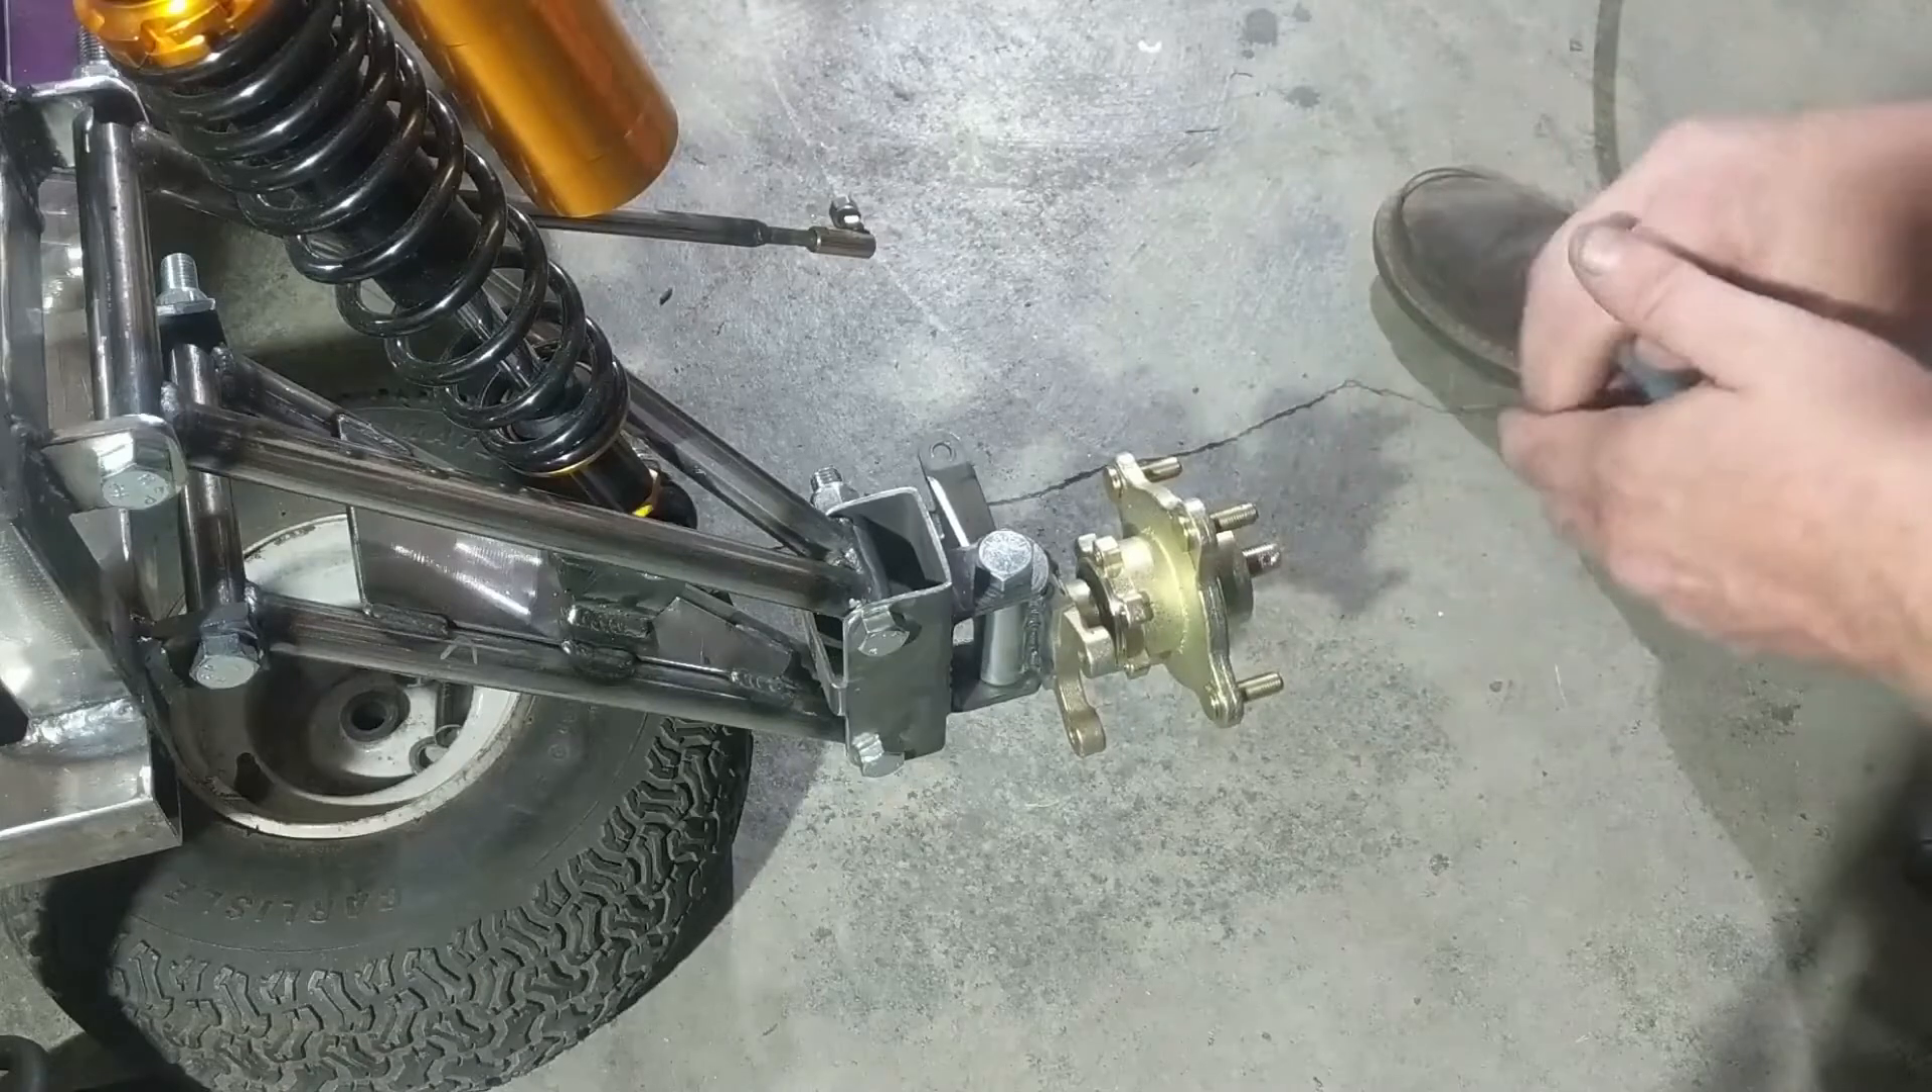Here's the hub missing the brake caliper obviously.